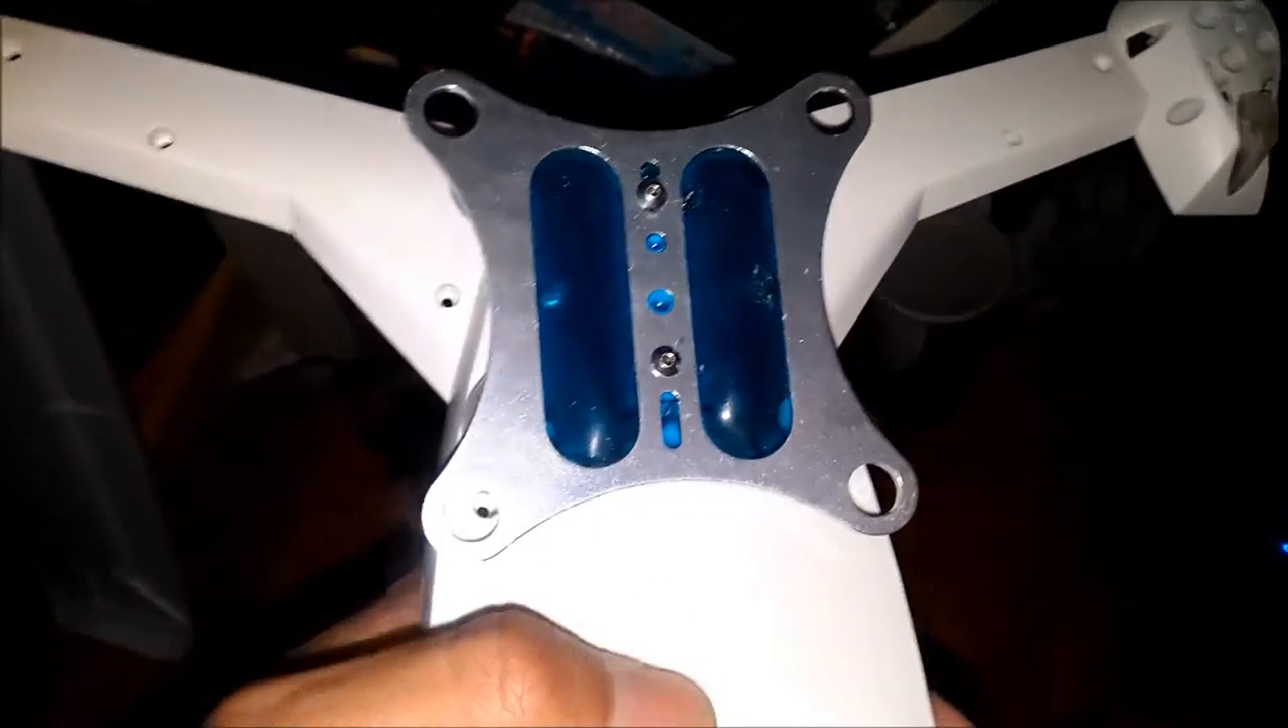I got the mount on uh with the sticky stuff.